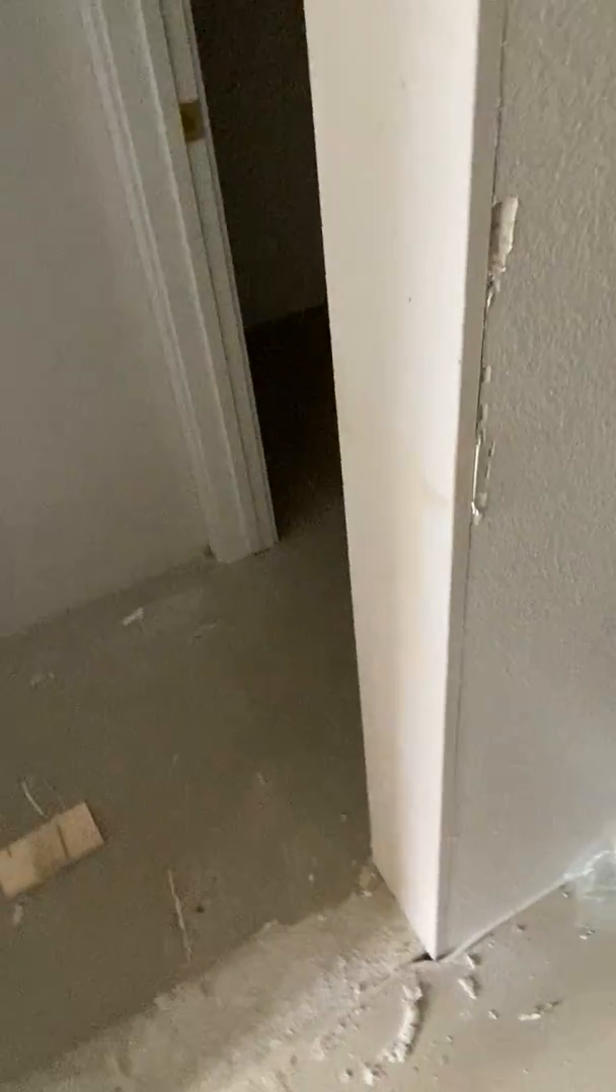Aquí ya tenemos el marco ya instalado.